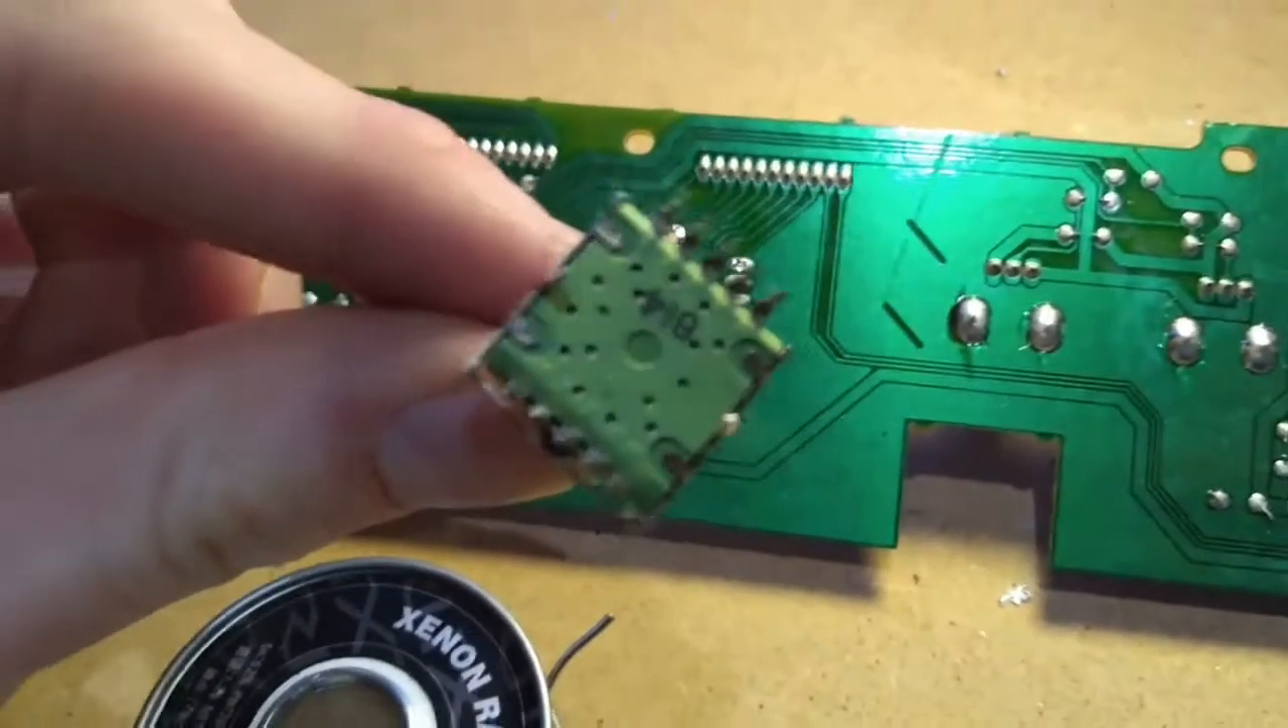We've now got this chap removed with relatively little destruction. There's no pads or traces of damage that we can see, all the pins are intact on here.